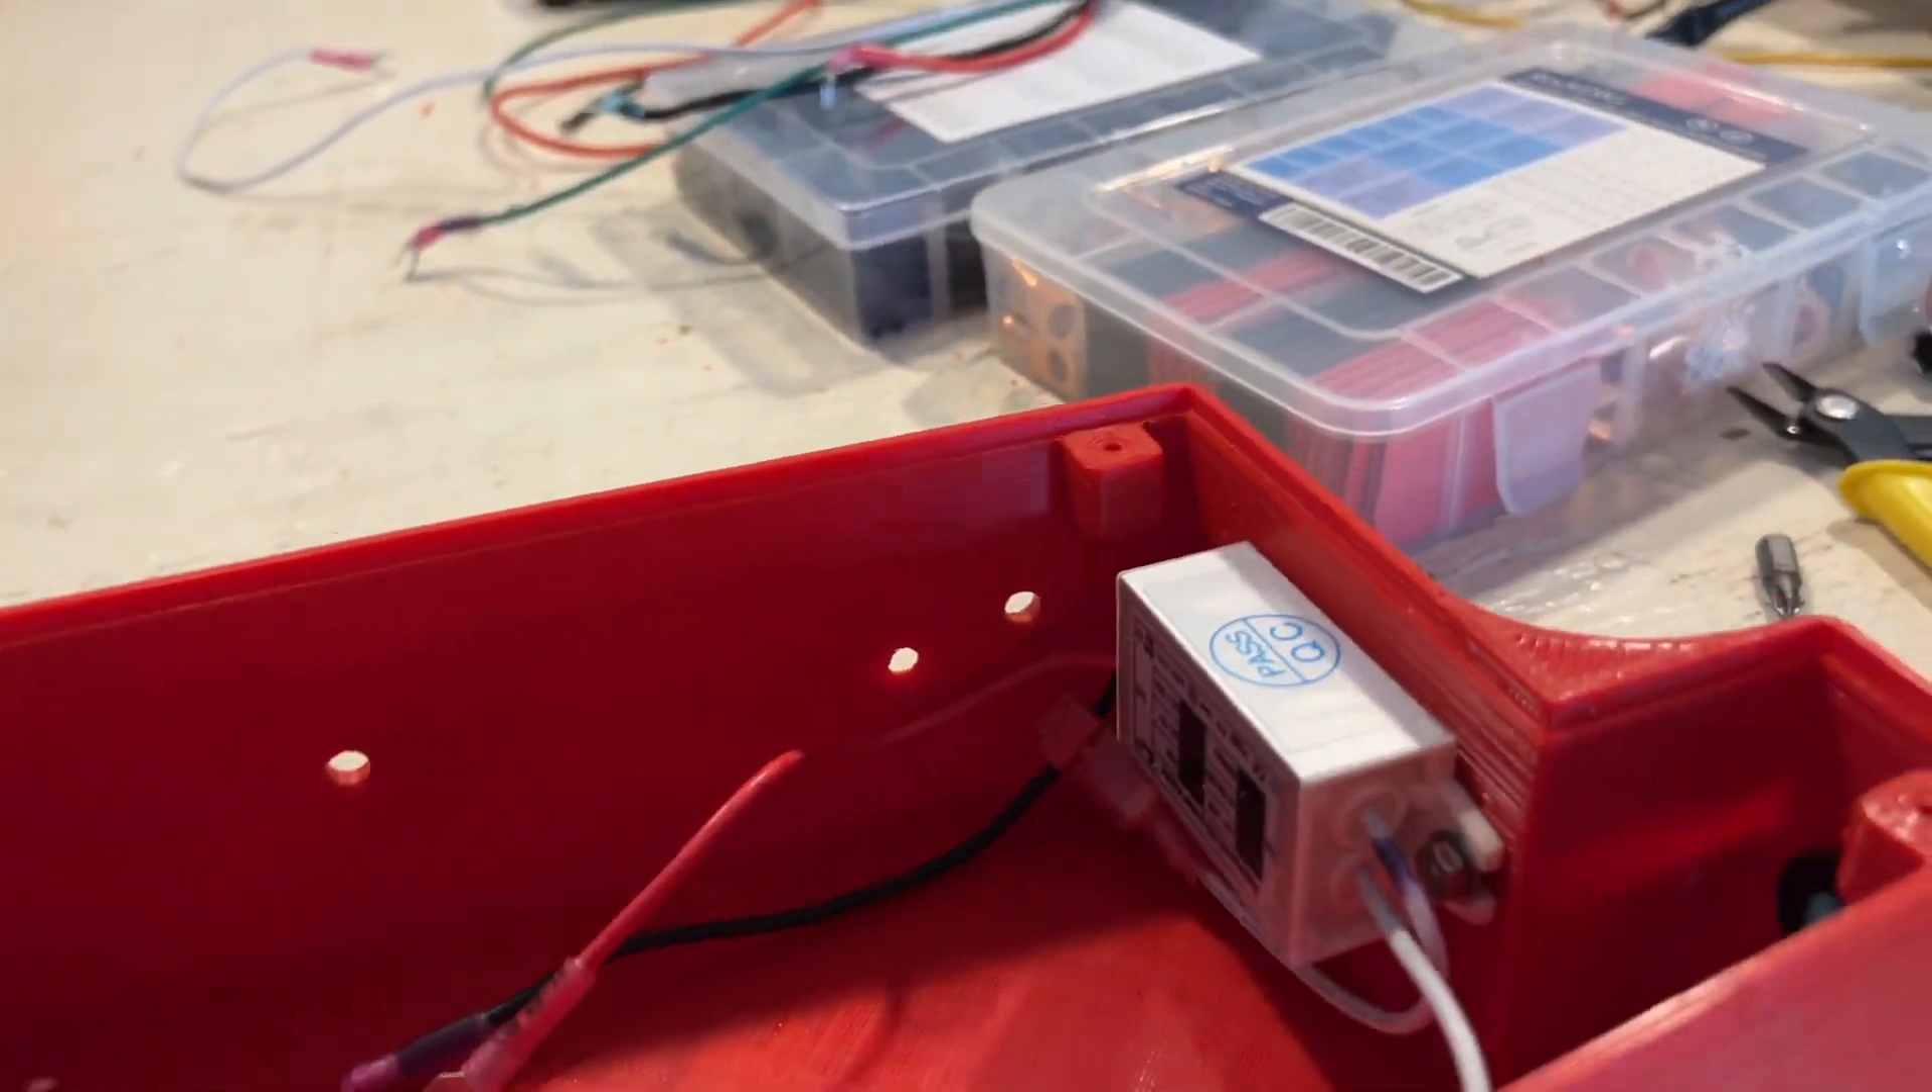I cut all of the holes for all the mounting points. This is the step down converter. And it's mounted like this on this side.